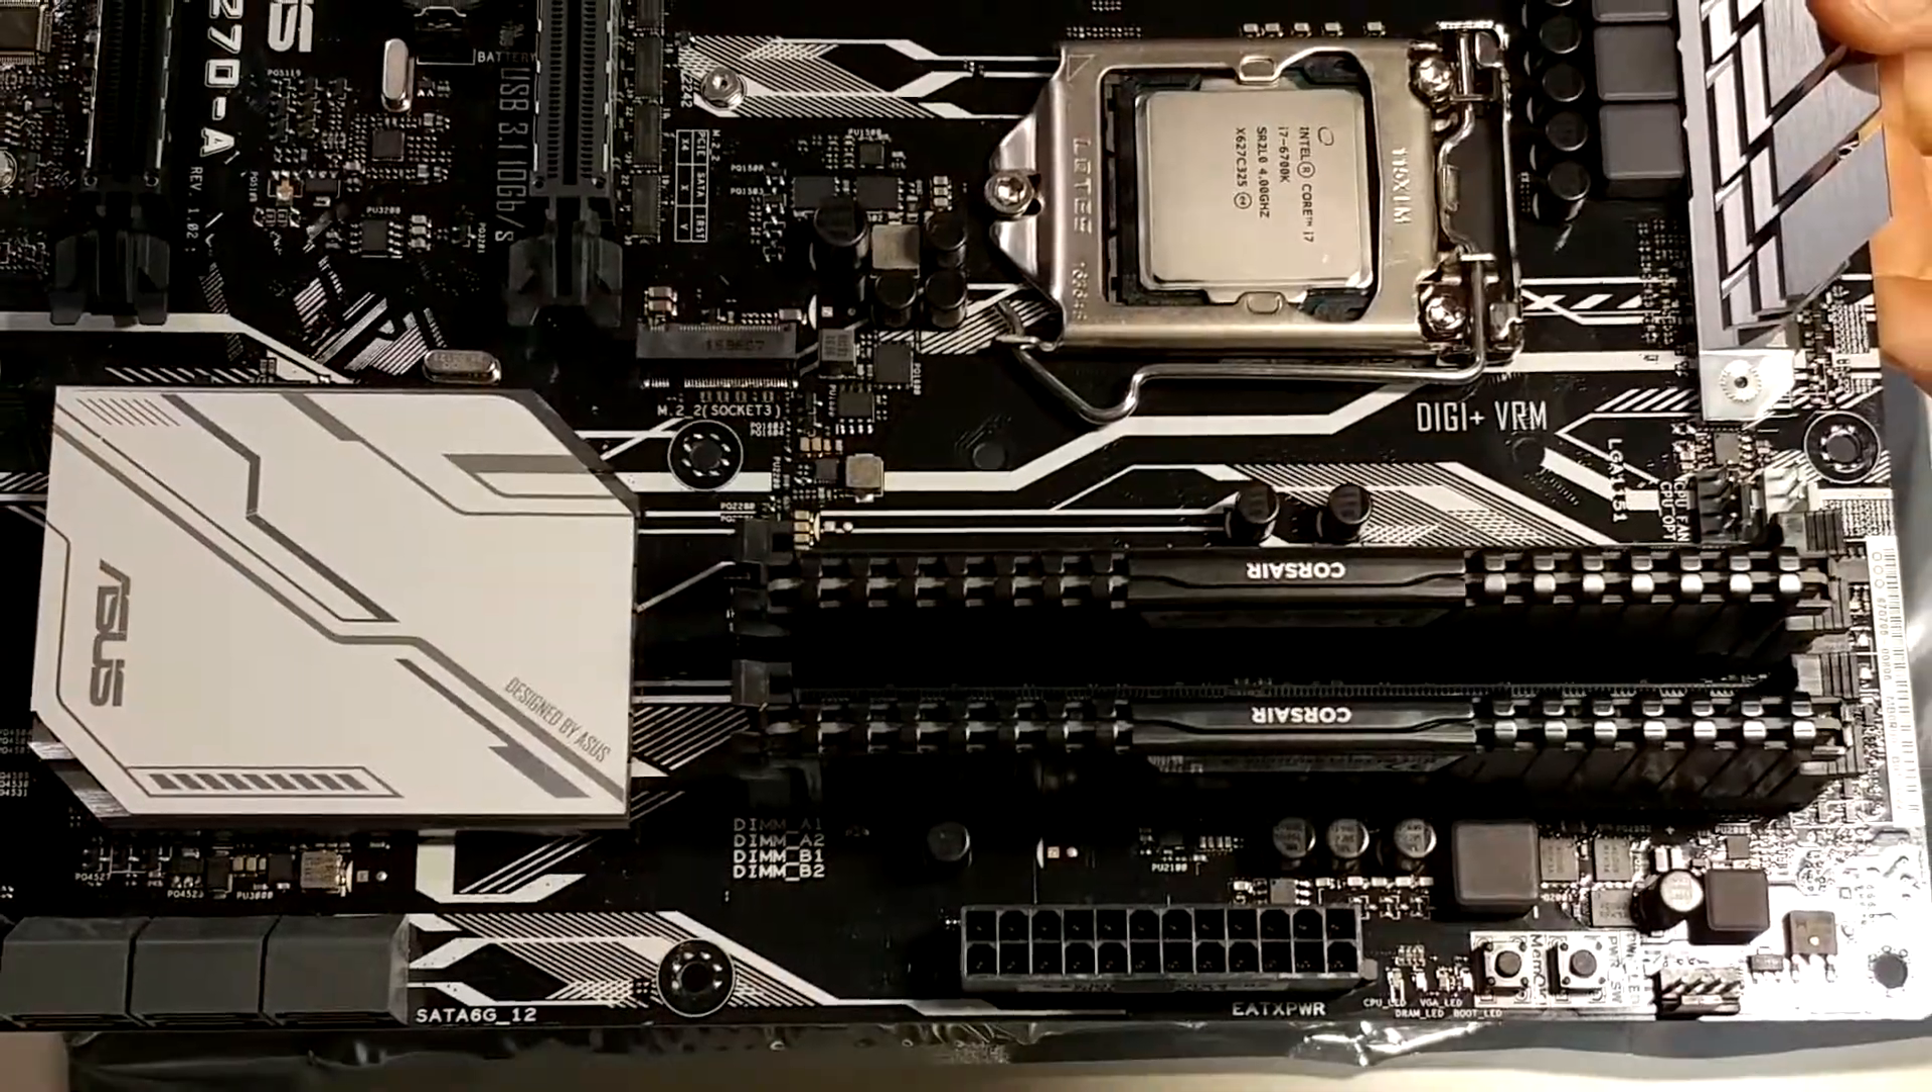Spingiamo leggermente ok i due banchi sono montati.